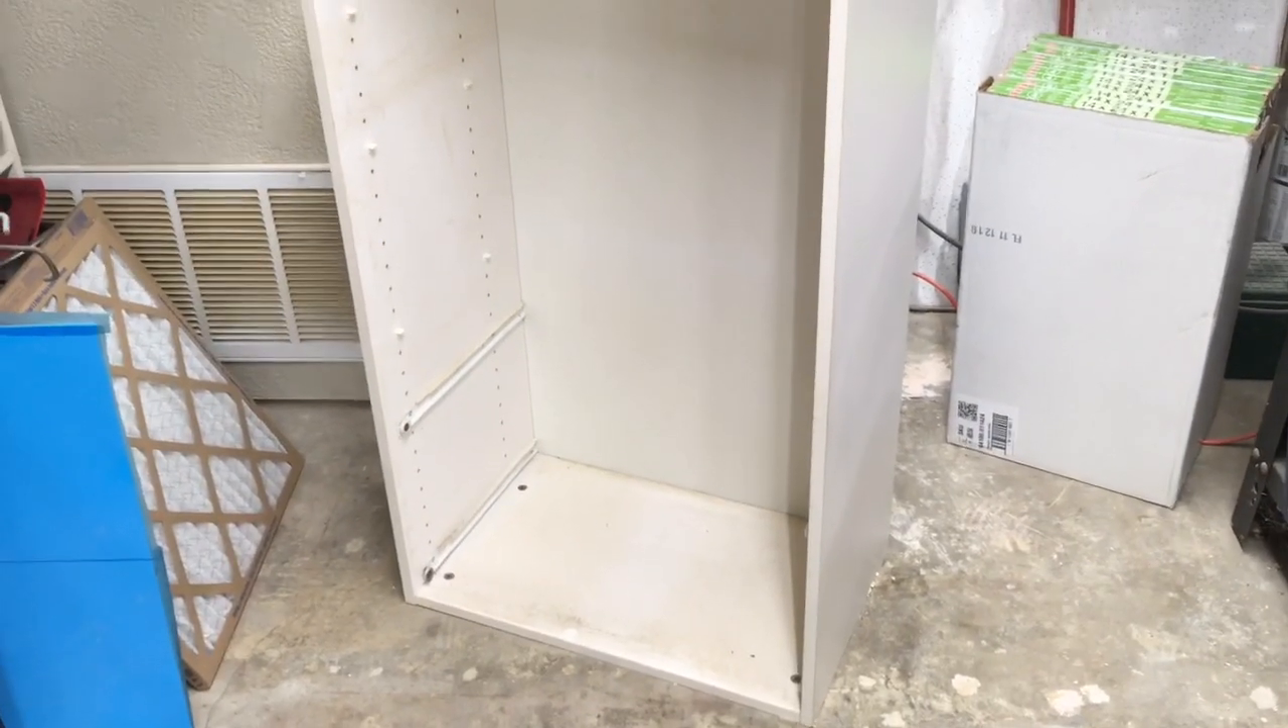Now the first thing that I did is I removed all of the shelves and I moved the two drawers at the bottom out of it.